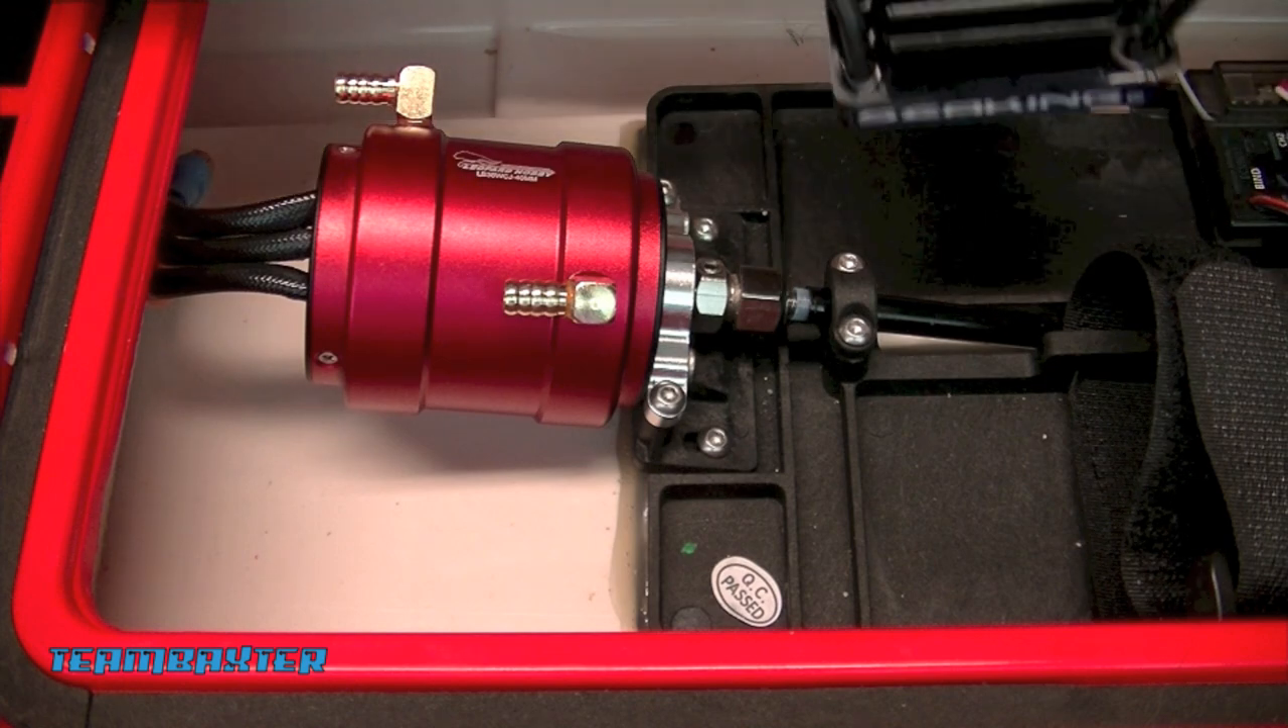So now I've got the motor installed.